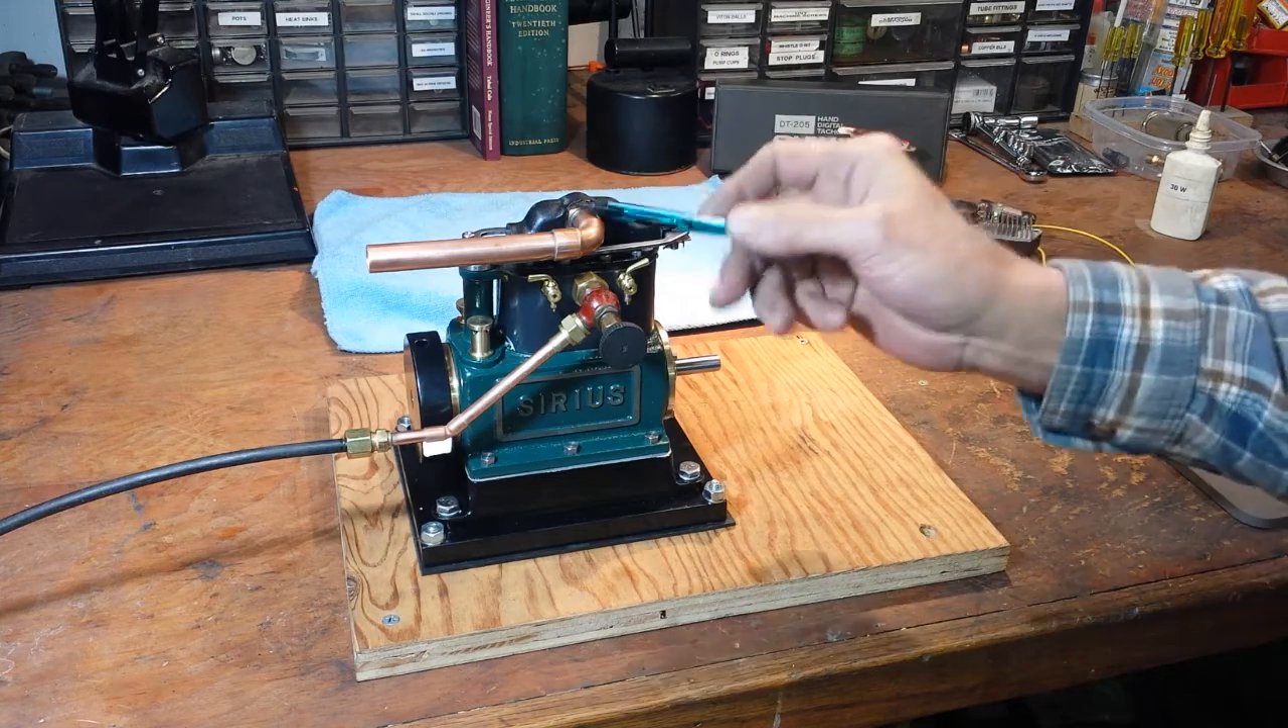So I put that pipe on there to direct the exhaust off to the side.